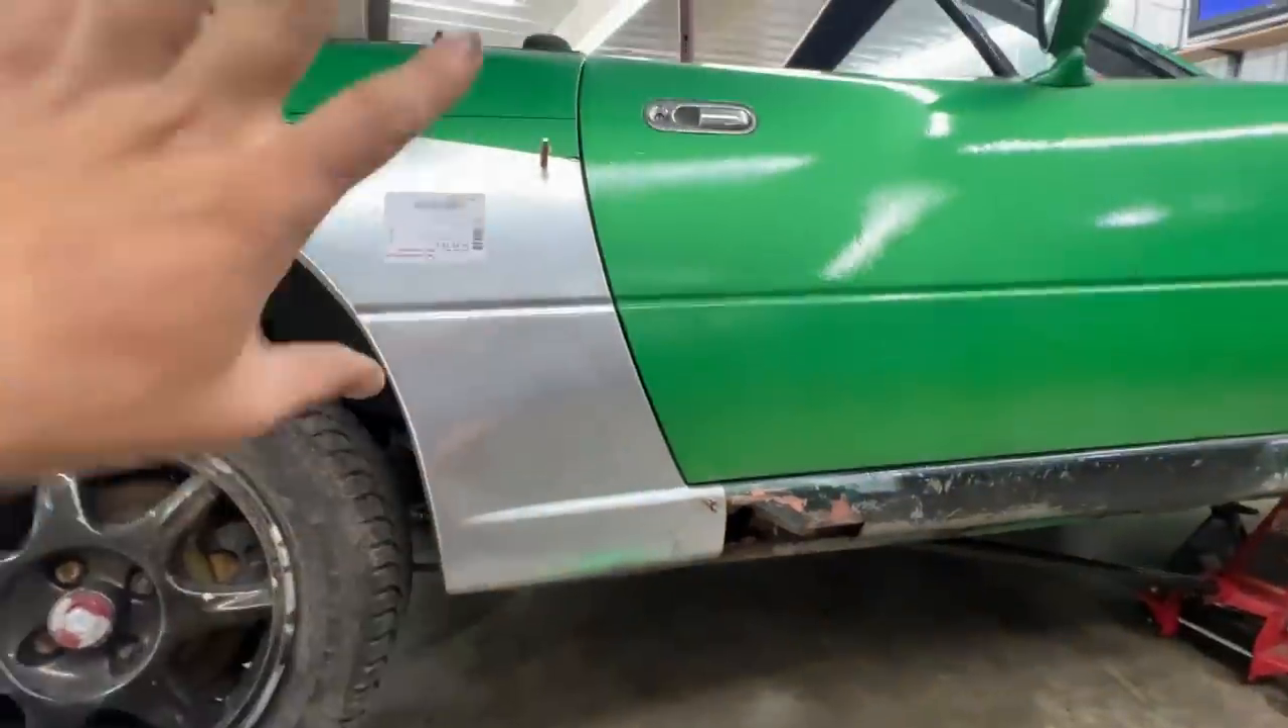We have the outer metal now matching with the door nice door gap.